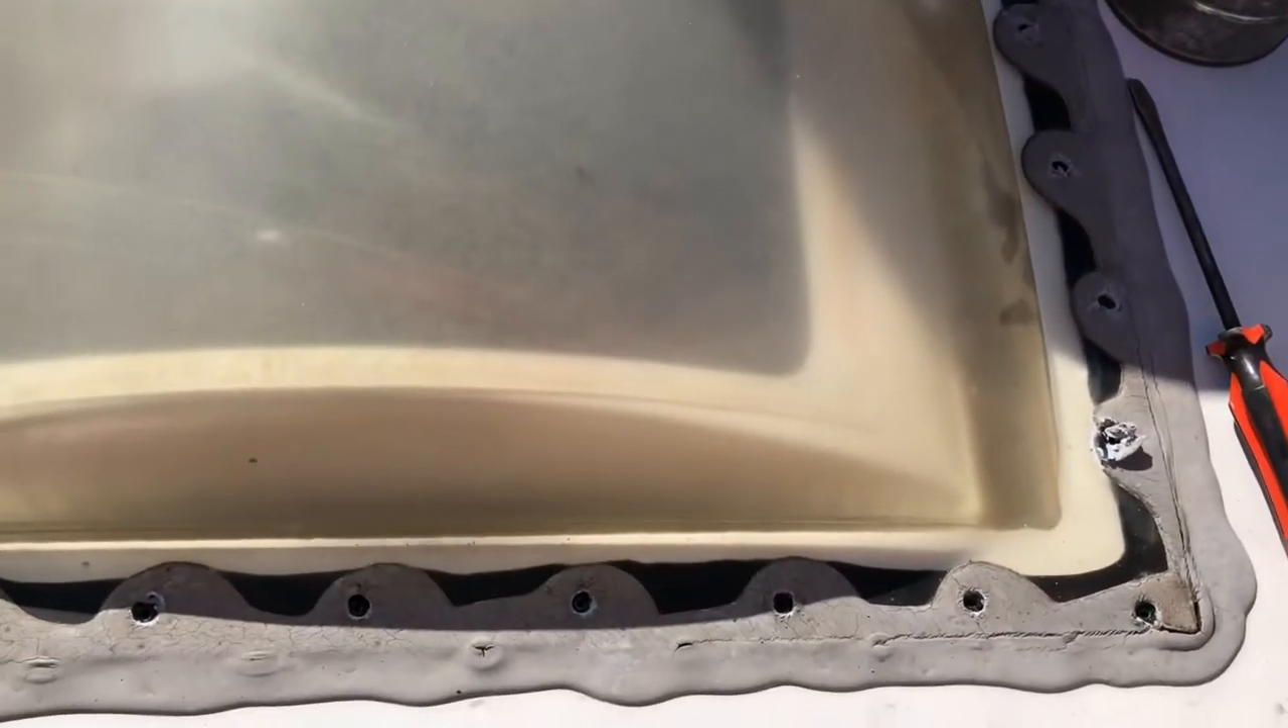You can see i've got all the screws out now.